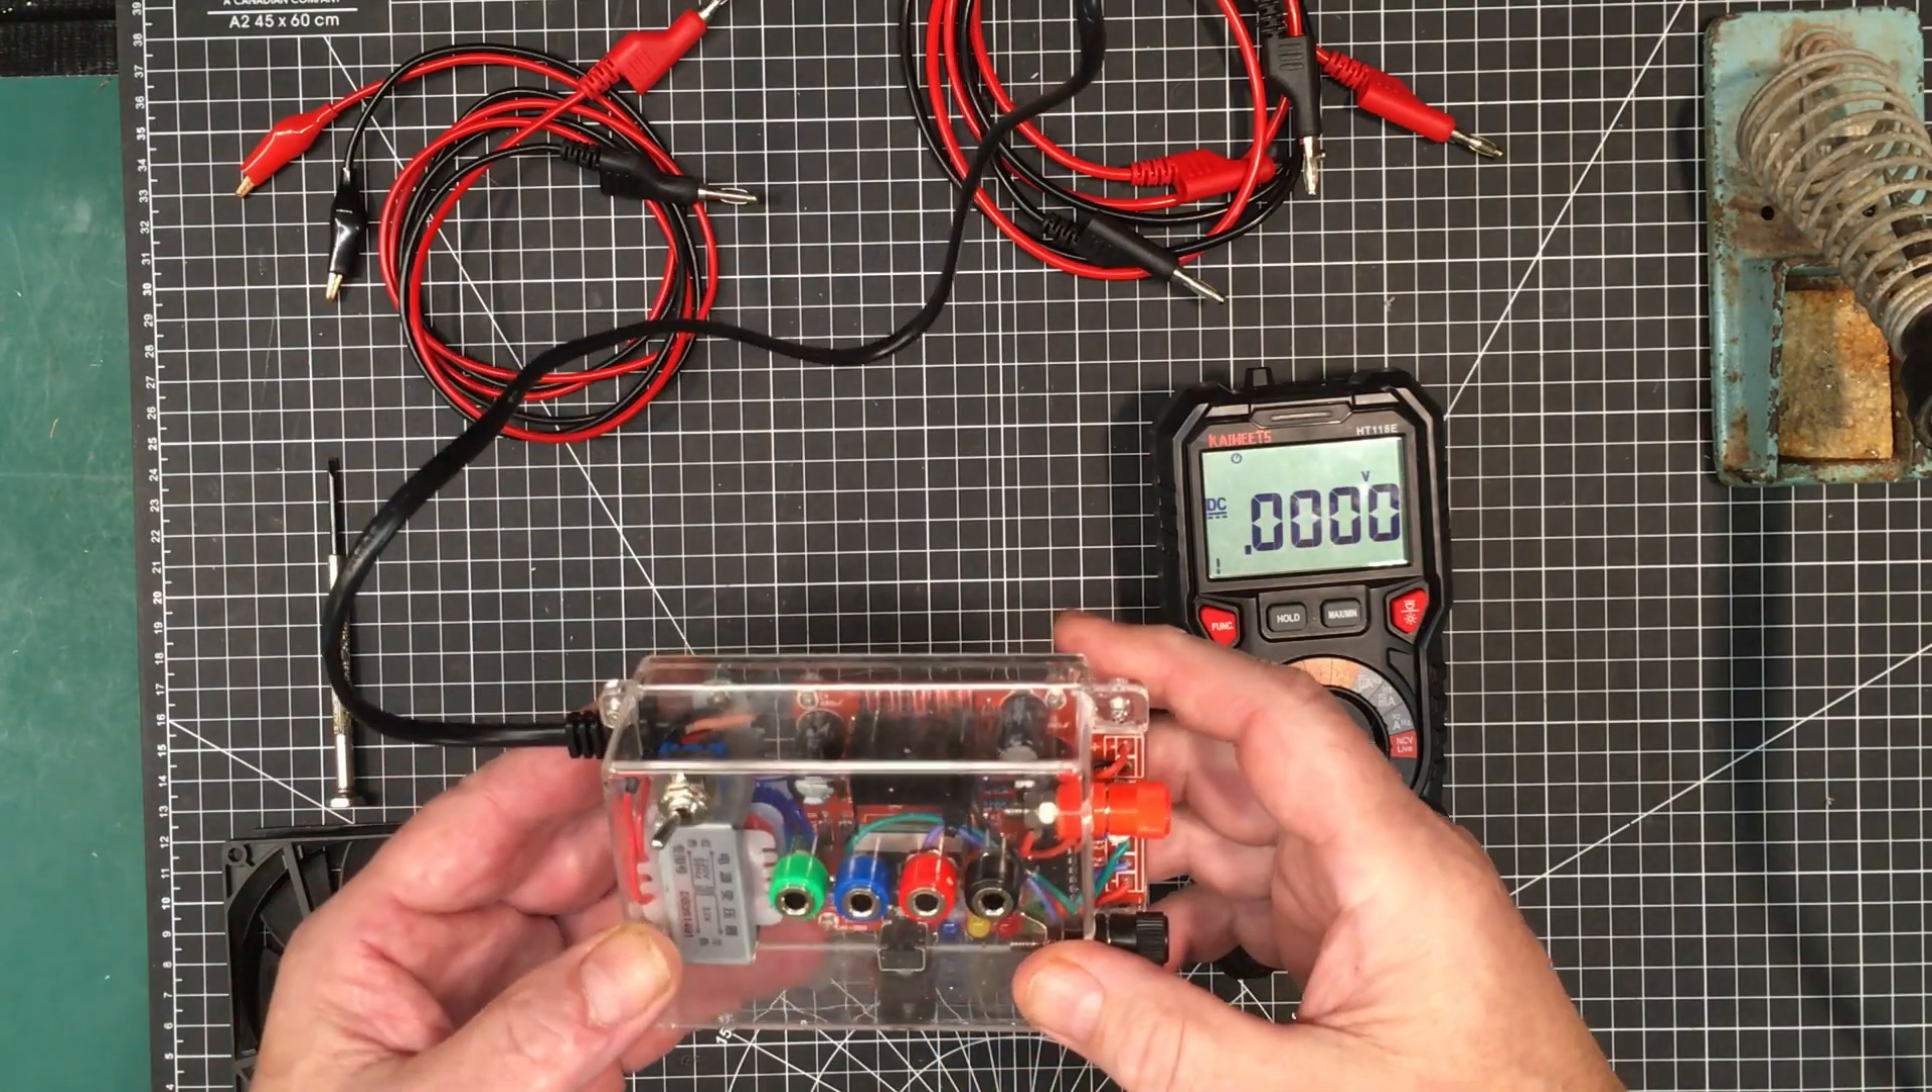Okay, so we've done the final assembly. It wasn't too bad actually and it looks quite nice.